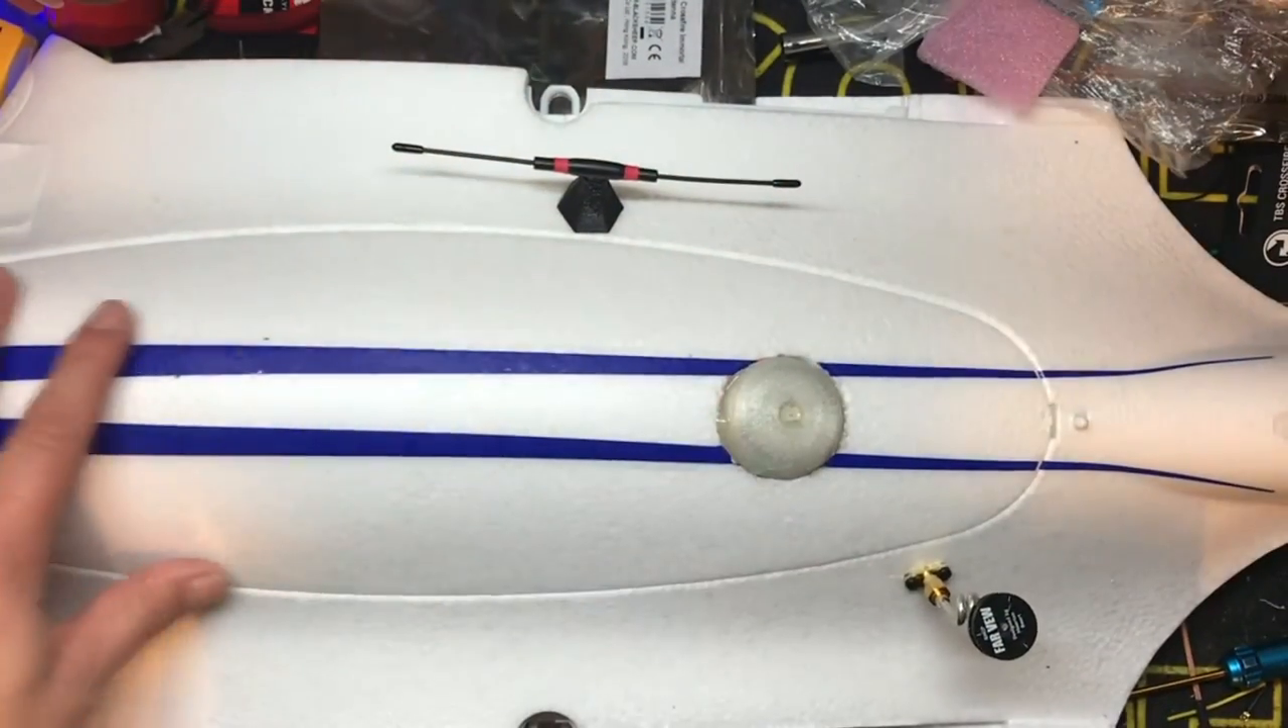We got our GPS on the top. Bam. We're done.